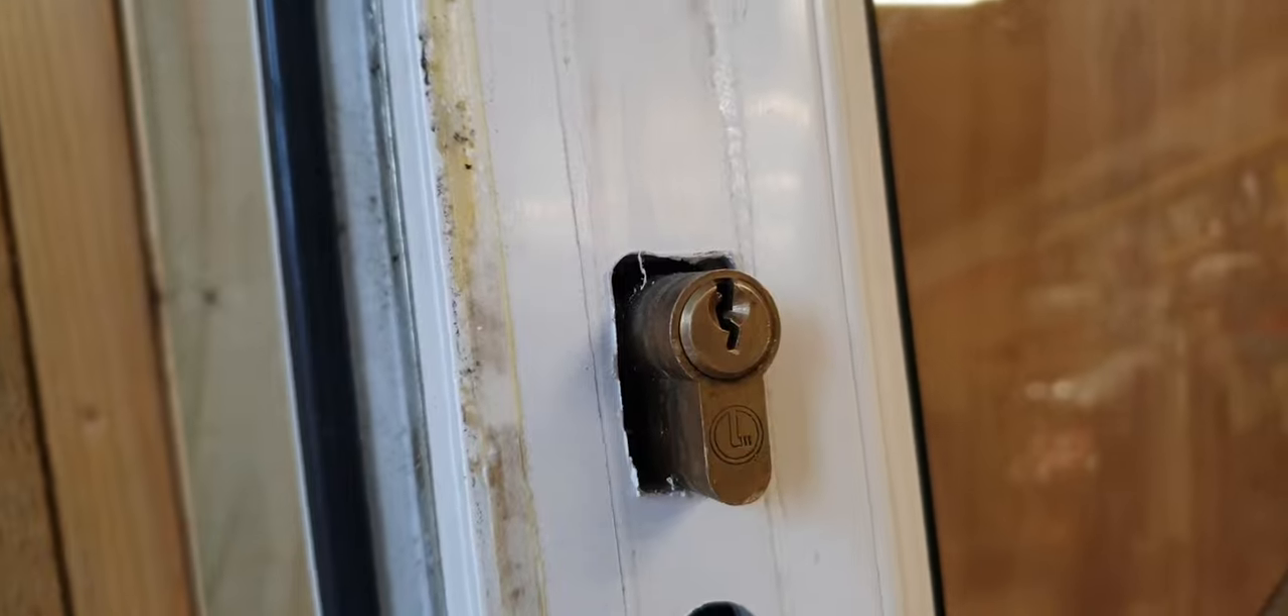You've removed the handle assembly and you've exposed the barrel itself.